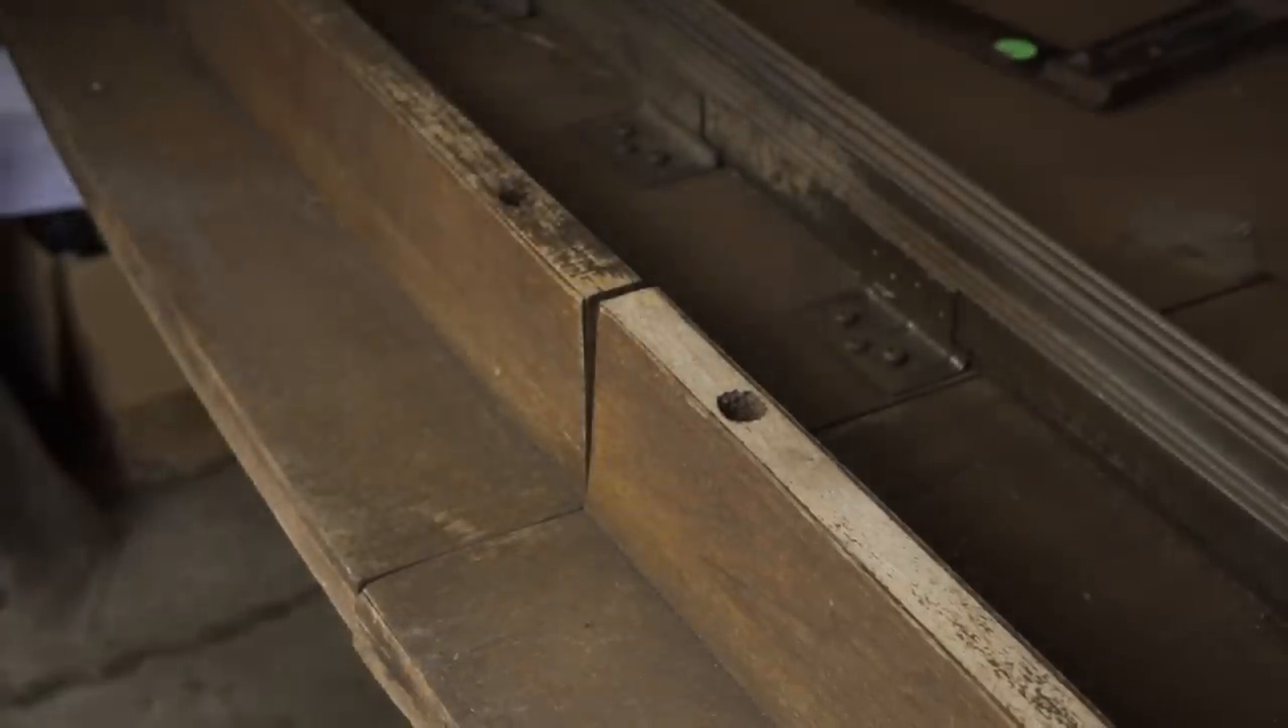I noticed that the aprons on the two halves of the table were not lining up, and it looked like they were a little bit warped.